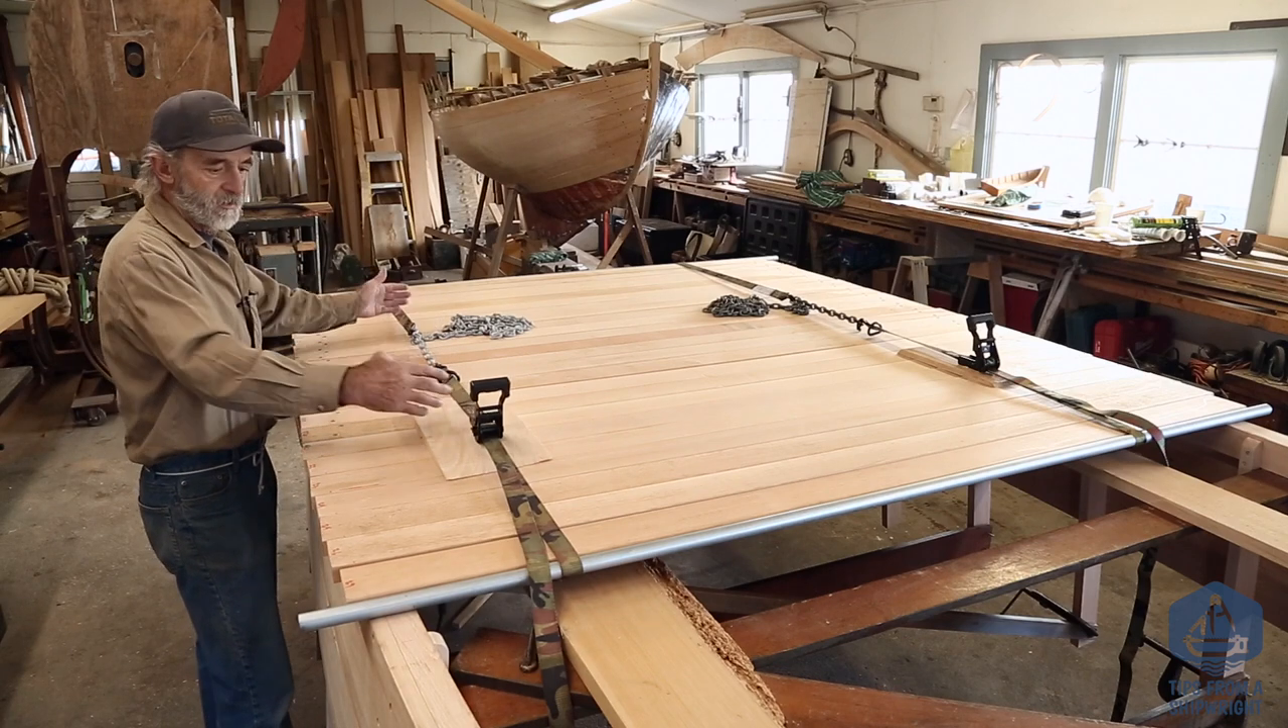We've got one on each side so what I've done is I've just added a chain right here.